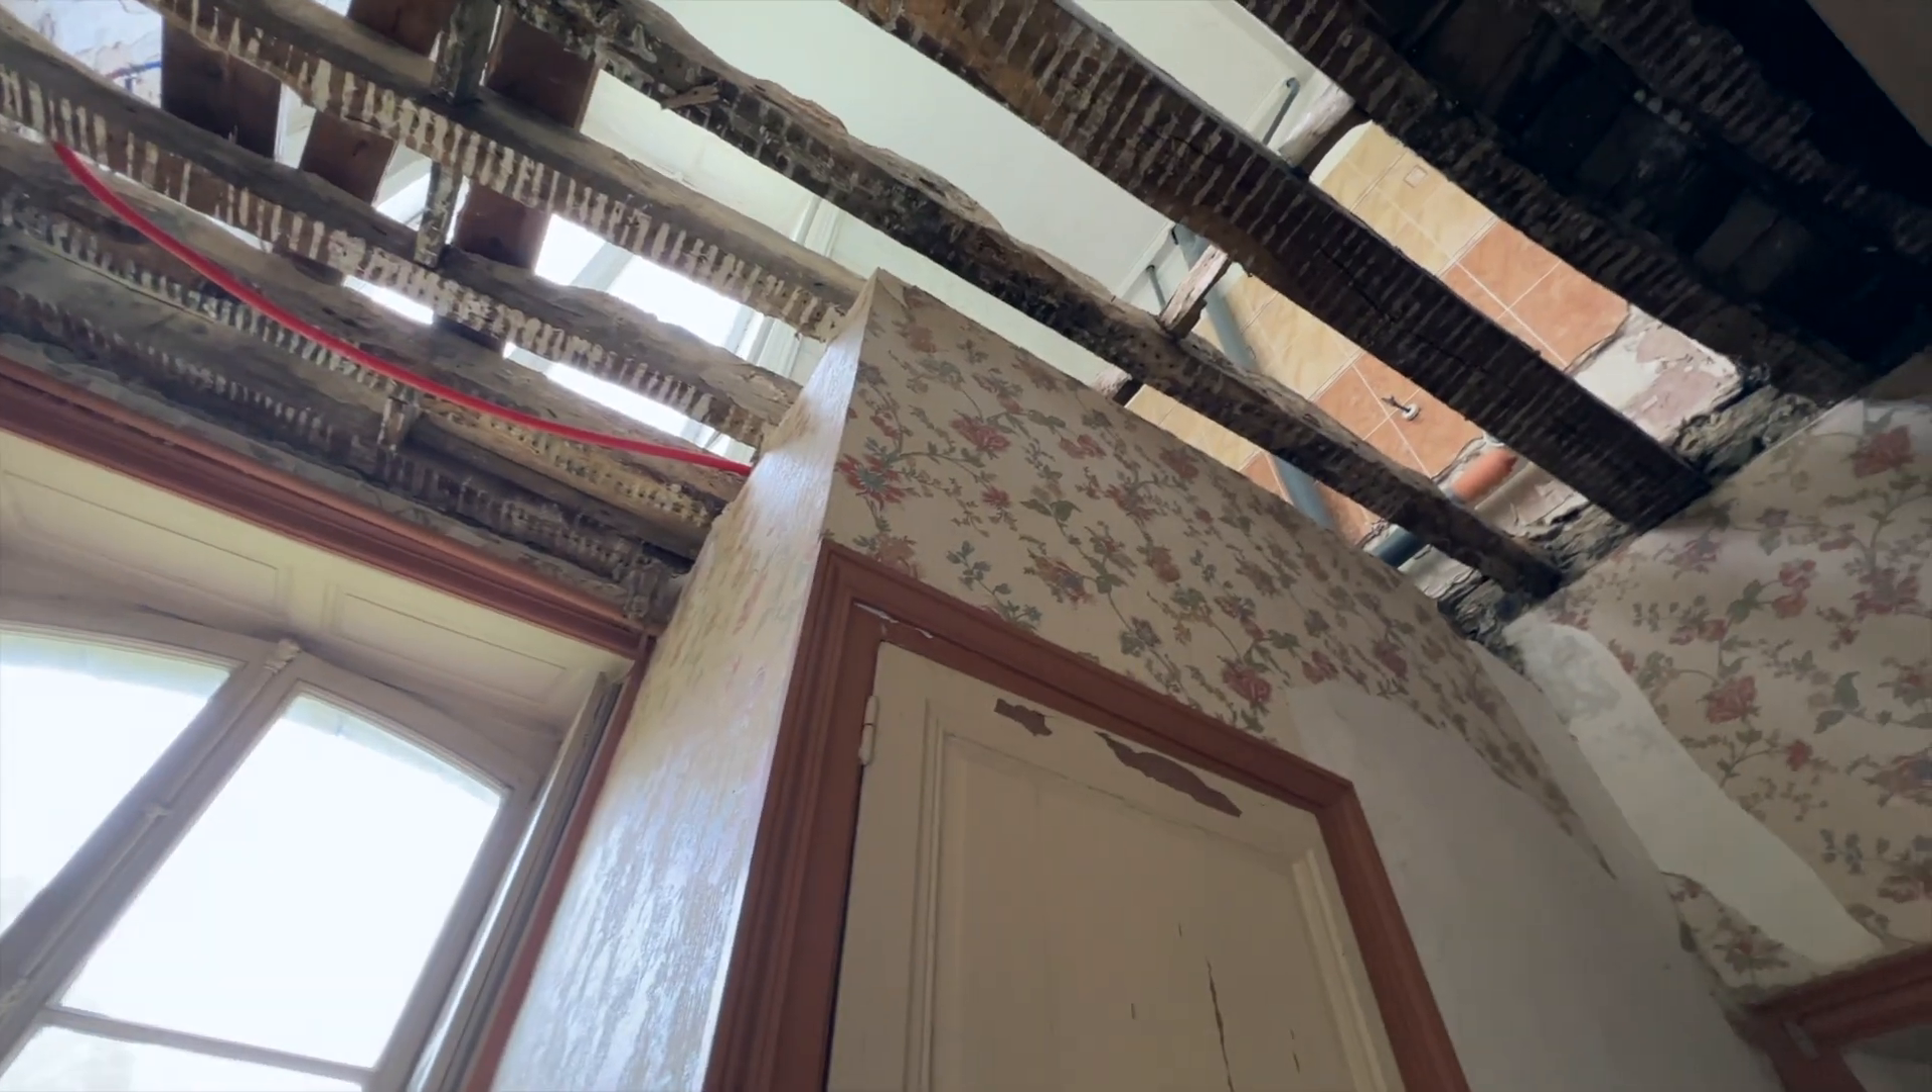So here we are downstairs in the hallway and you've taken the ceiling down quite nicely. I got it all down.